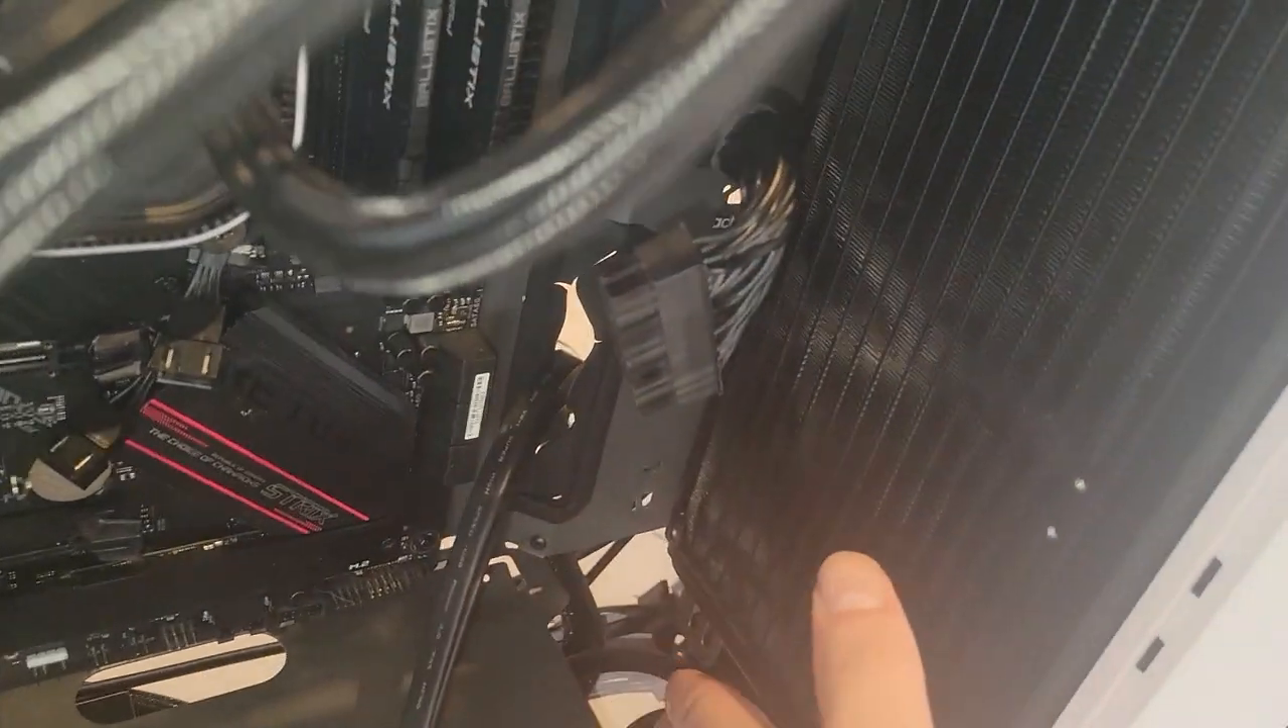Okay i got the radiator installed it's a little dusty.